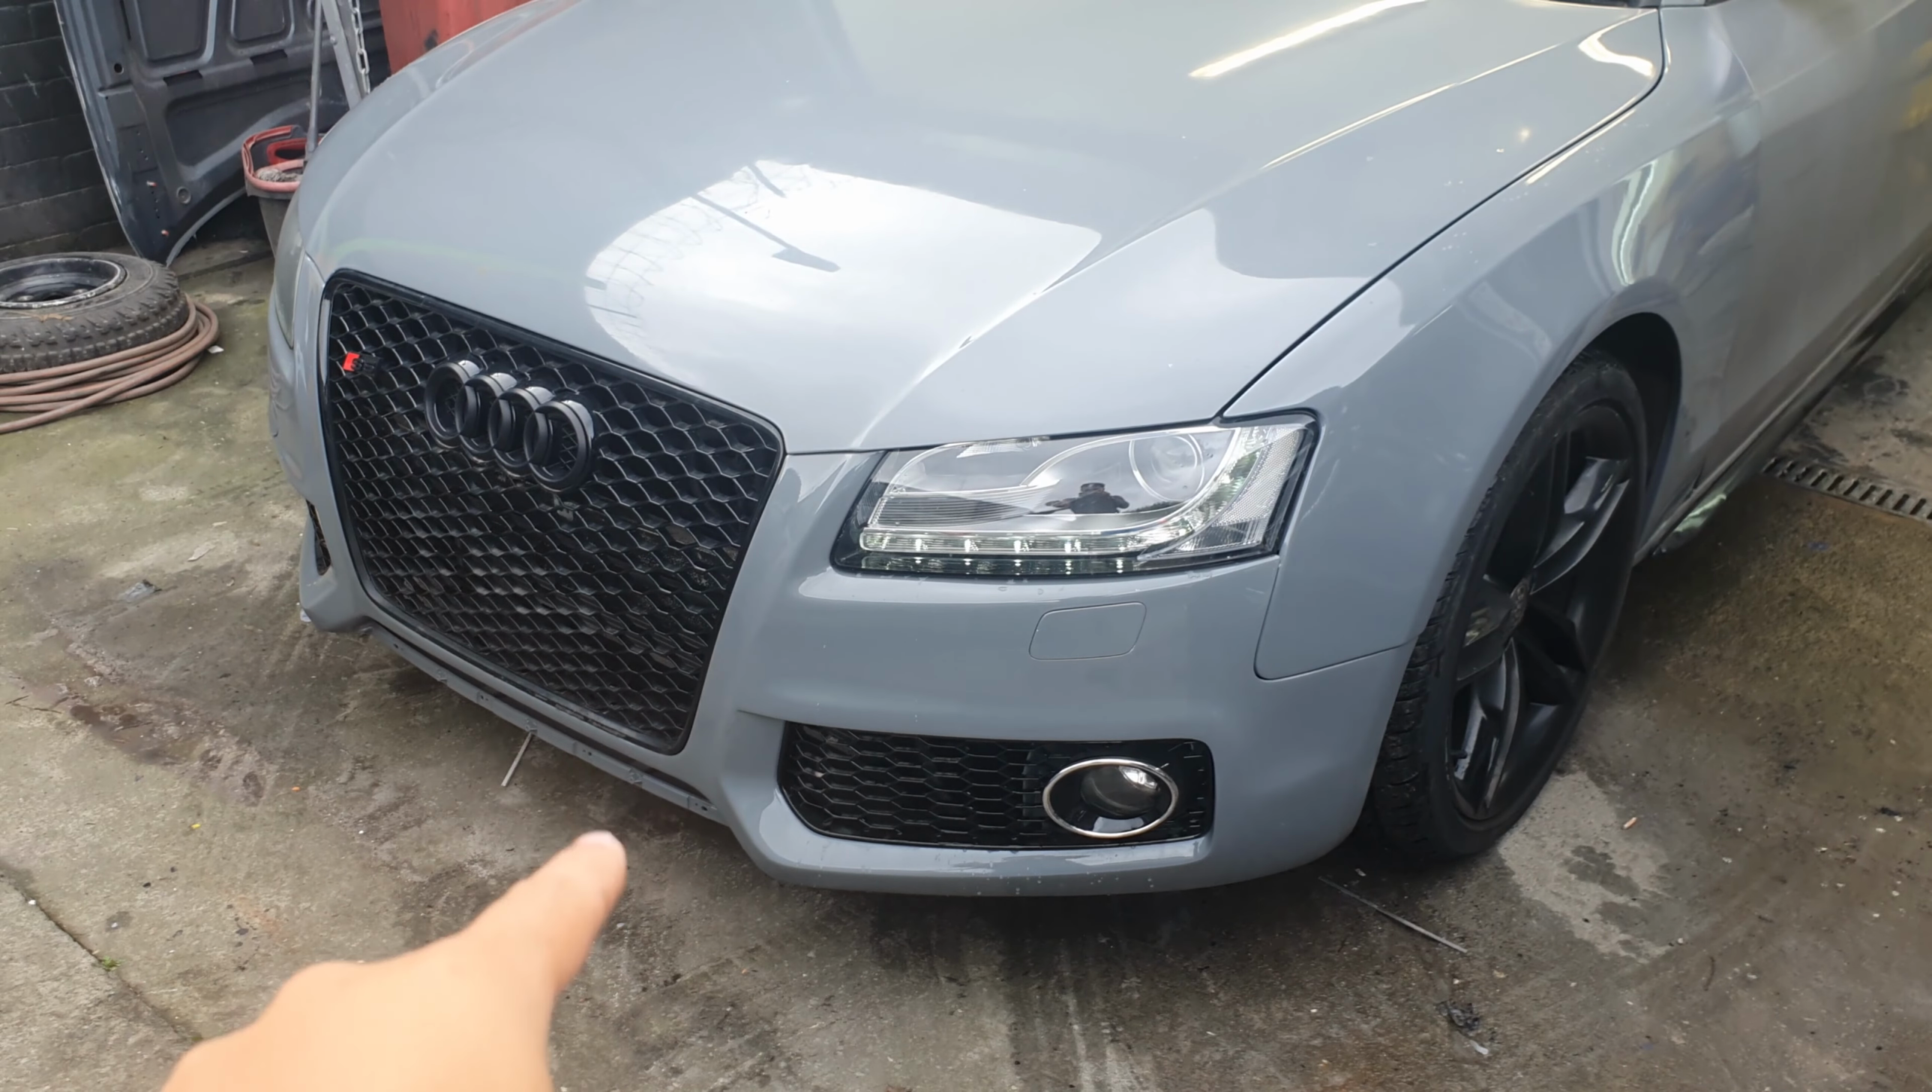So as you remember from the last video, we have put on the front grille, all the lights are in, the wings have been painted, bonnets been painted, bumpers been painted.